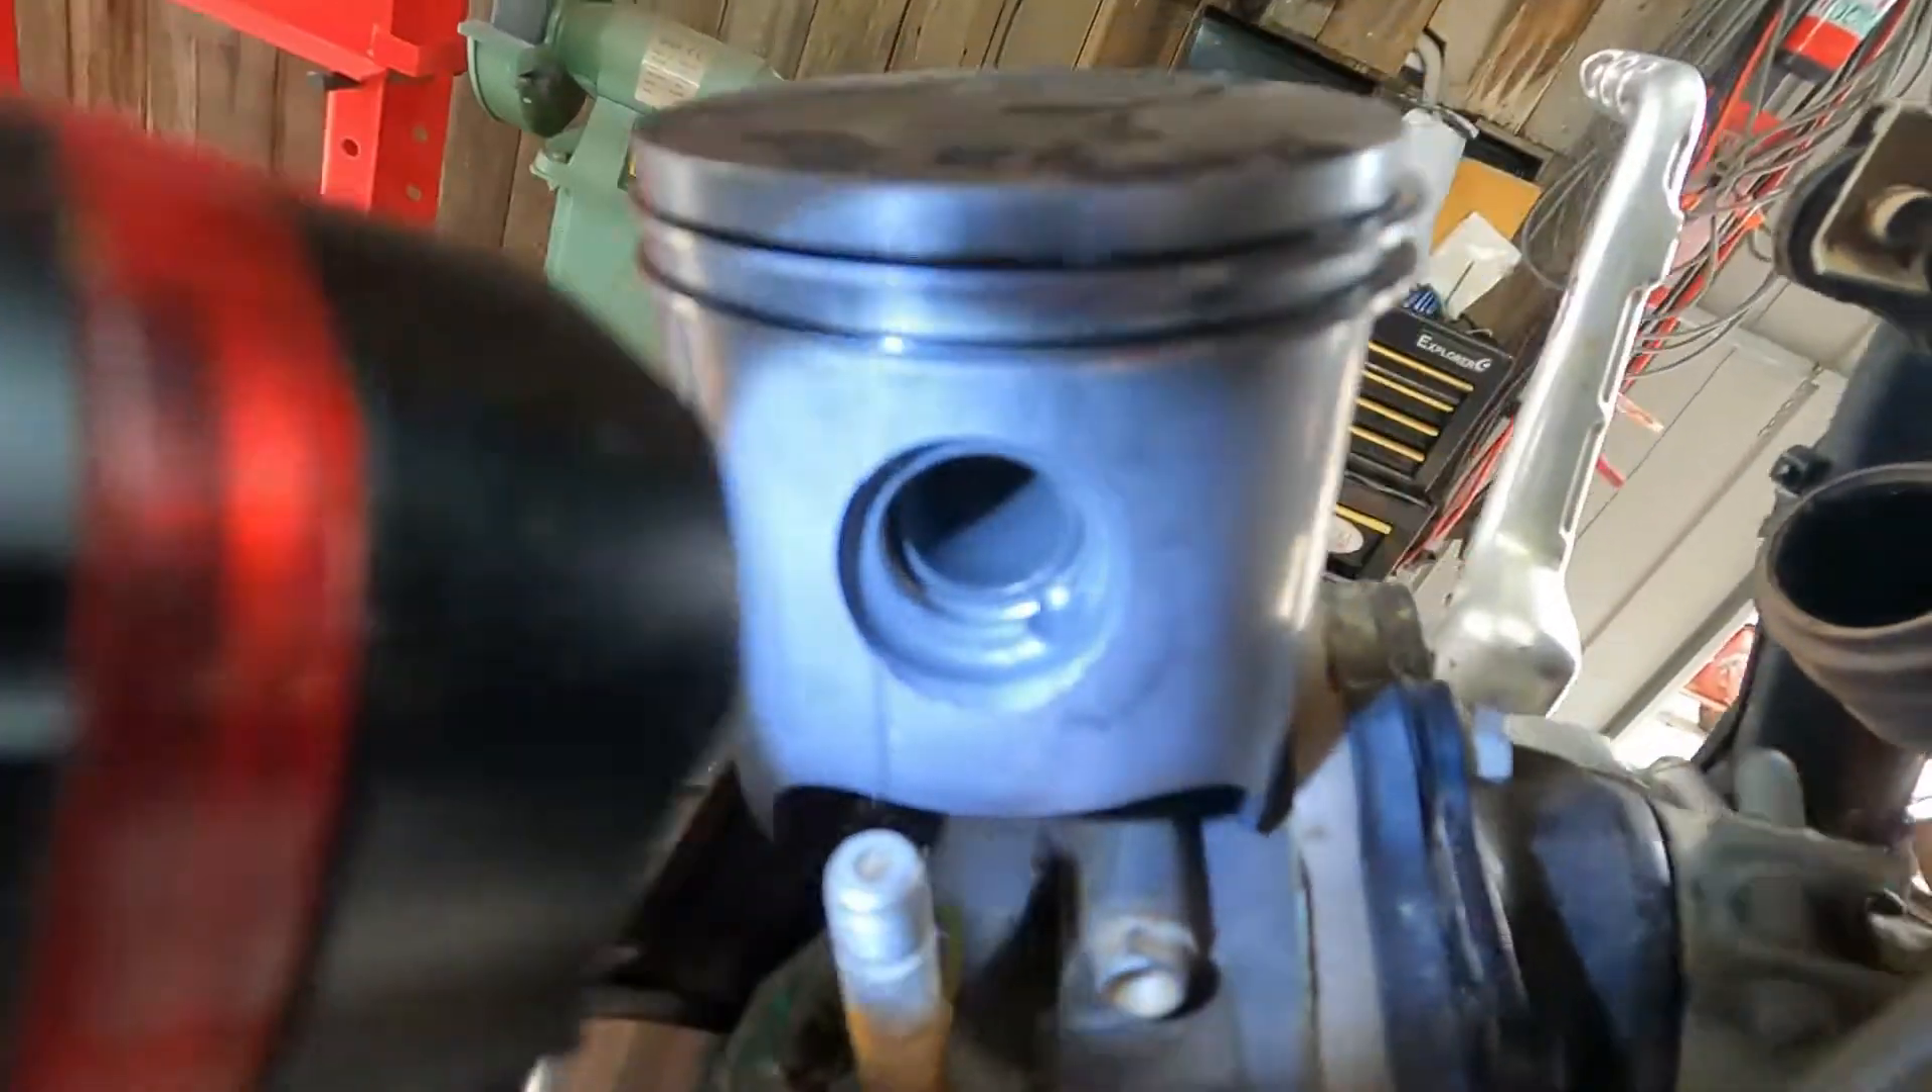I haven't touched this yet. I was just about to take the piston off.